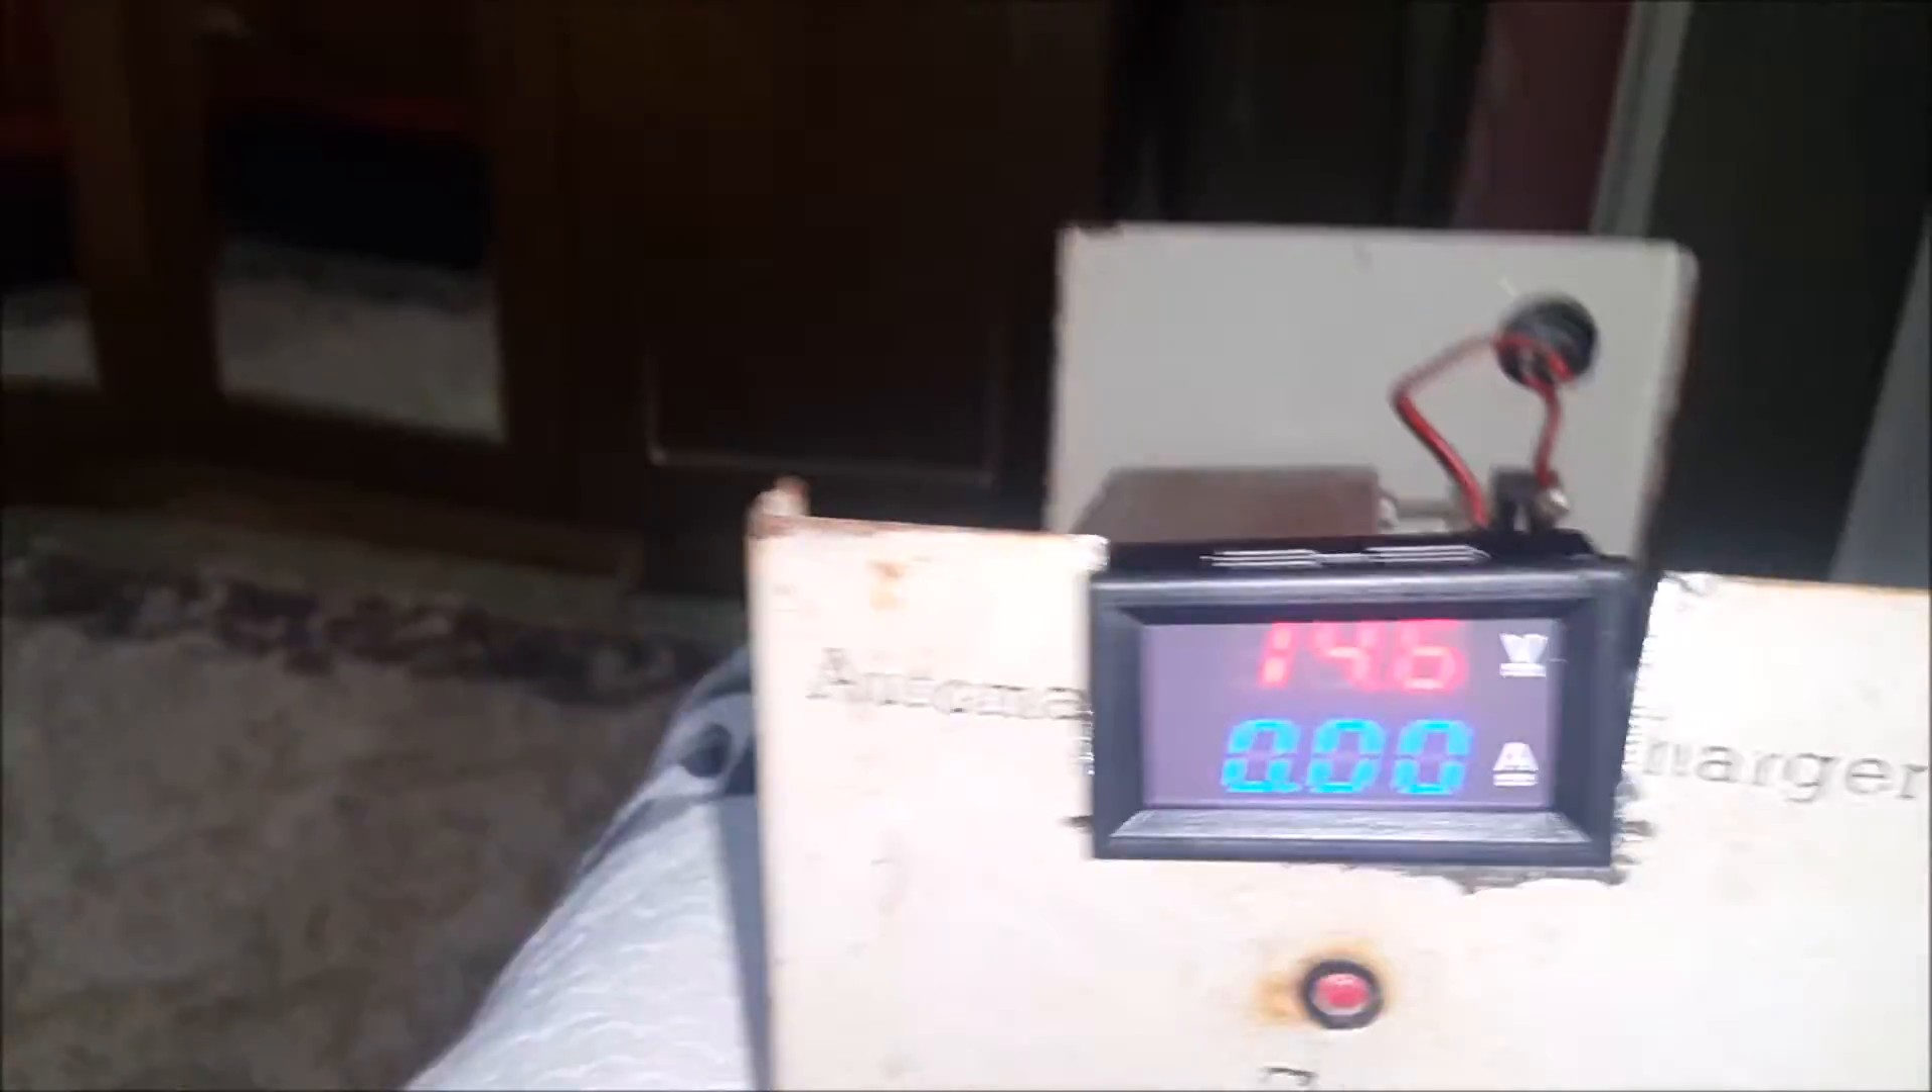evet voltmetre ve ampermetremizi bağladık şu şekilde.